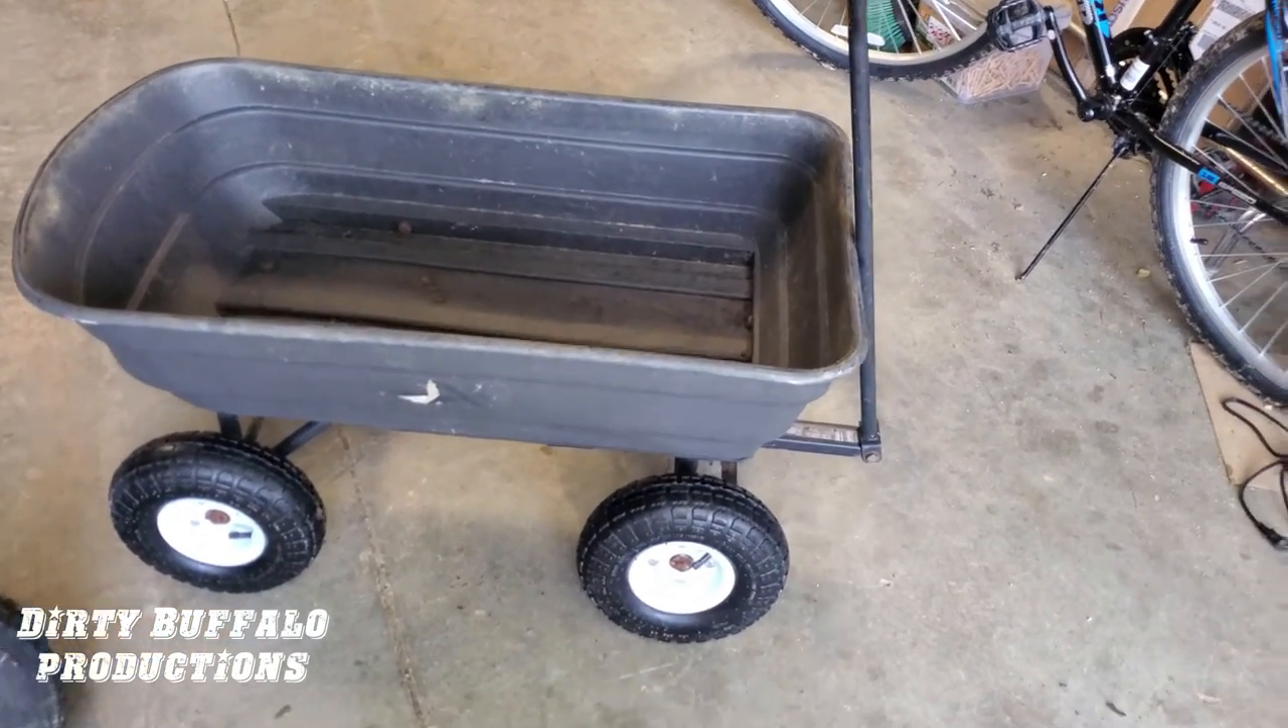All right we're all done got all our new wheels and tires on our wagon.